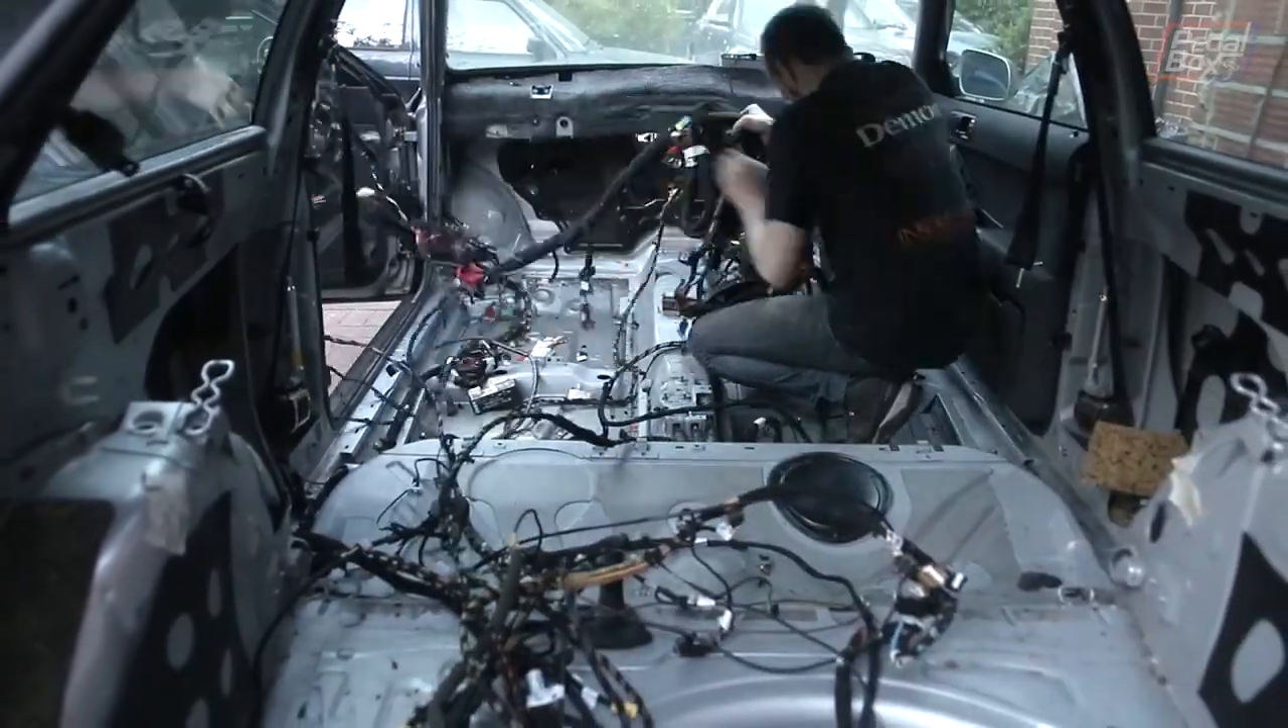The wiring loom was the last thing left in the donor, and we've been avoiding pulling it out for as long as we could.